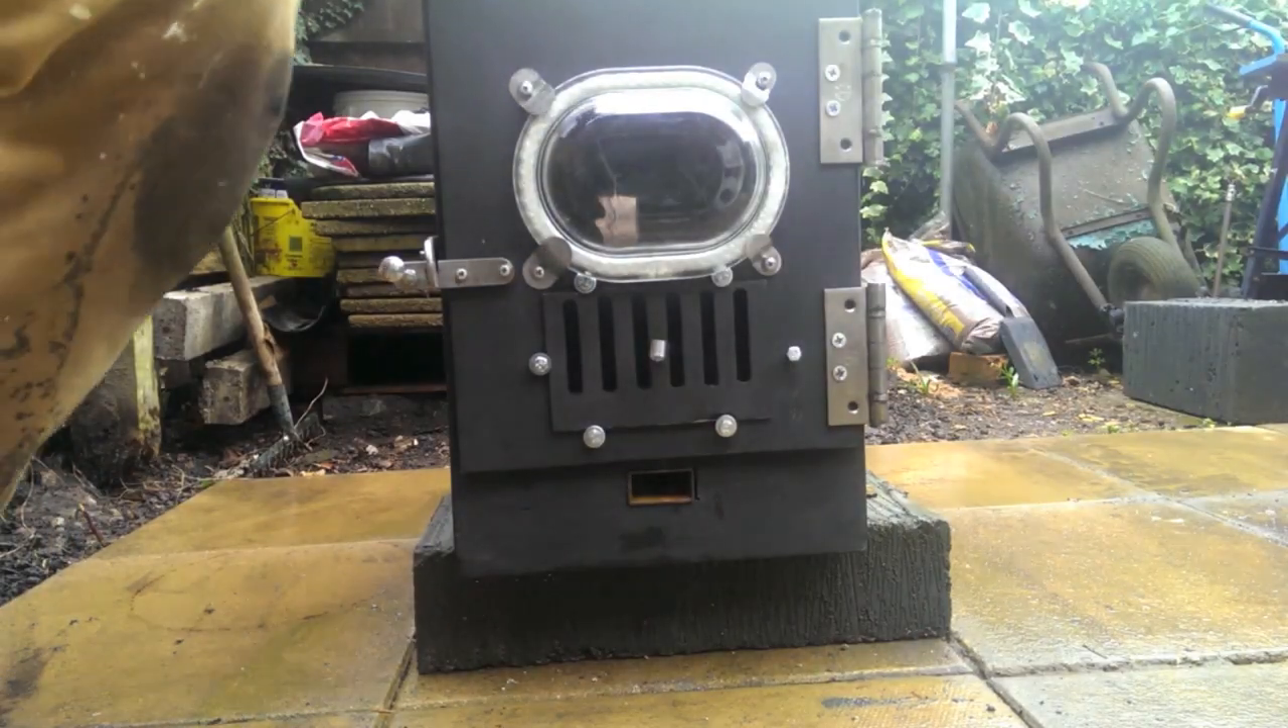And it looks quite handsome once fitted to the burner. Well I've now fitted a grill to the door of the burner.